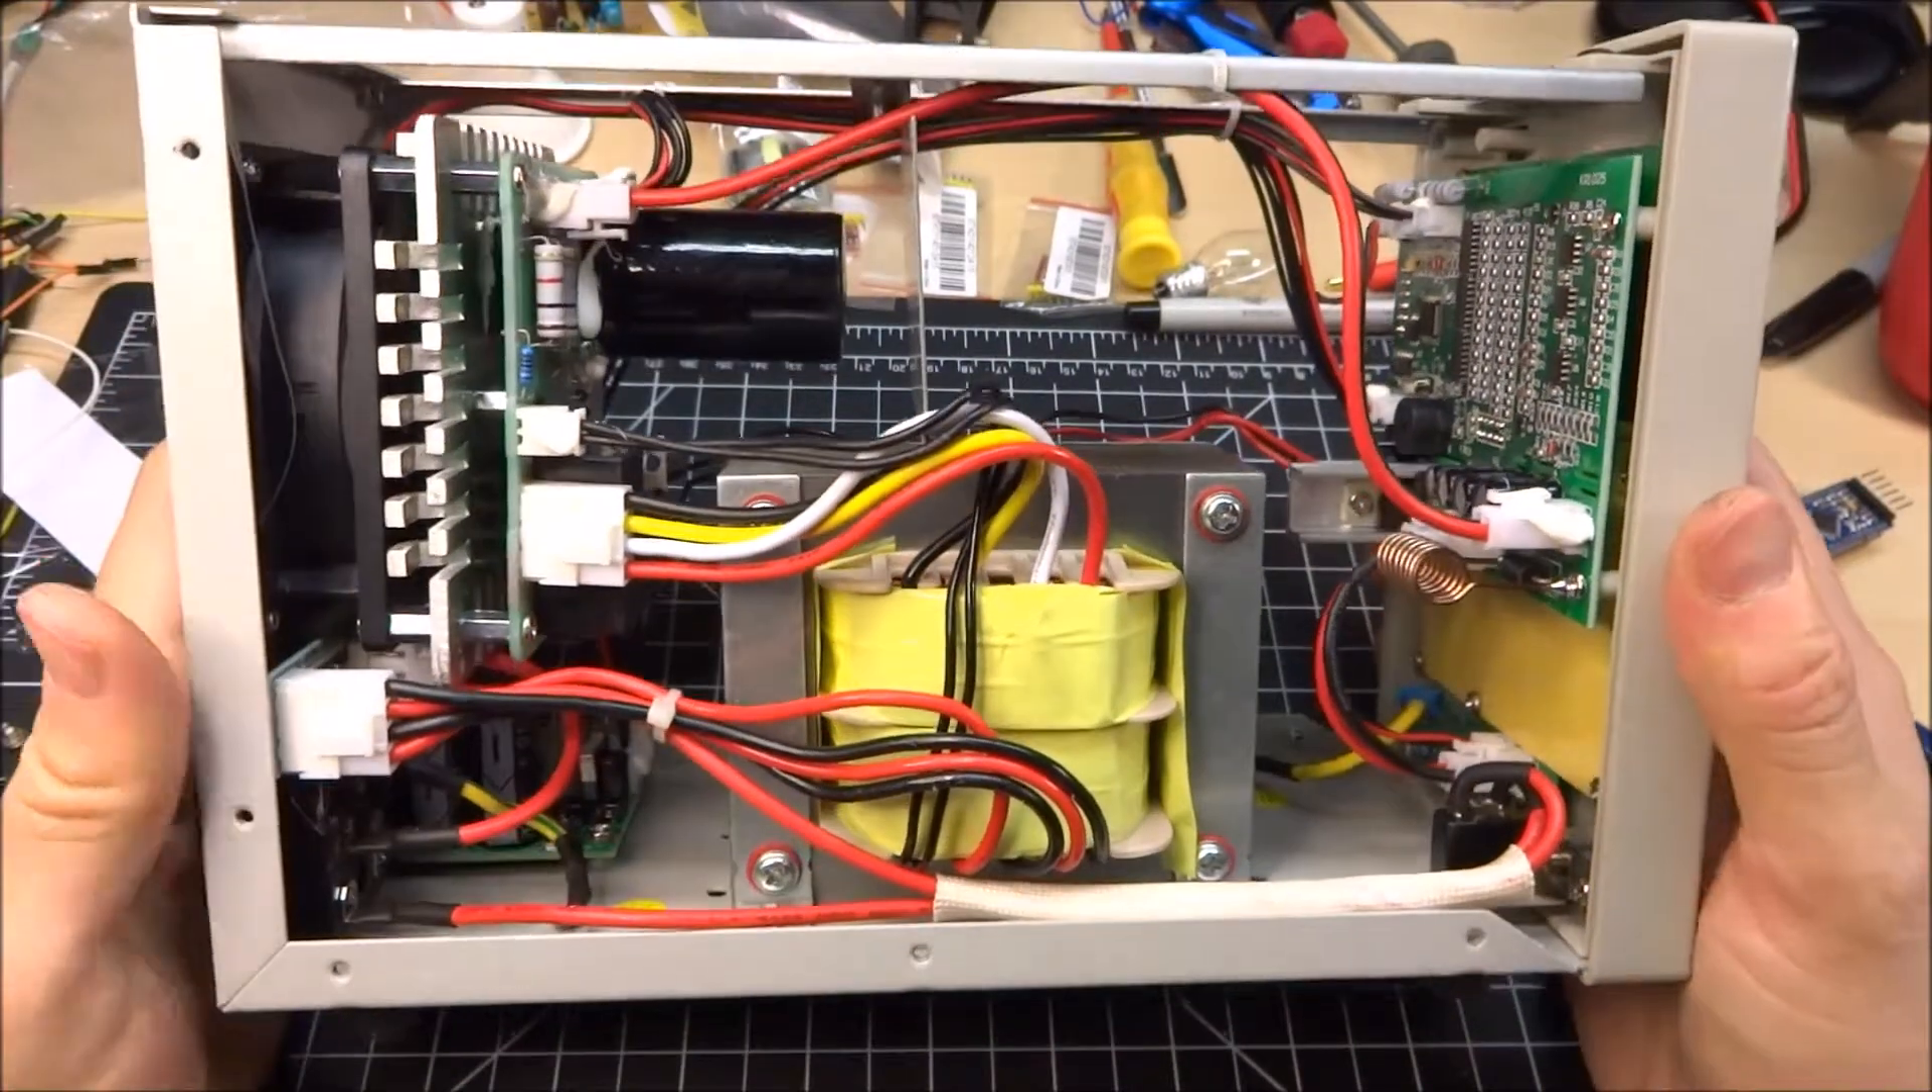I took the cover off to check things out inside.